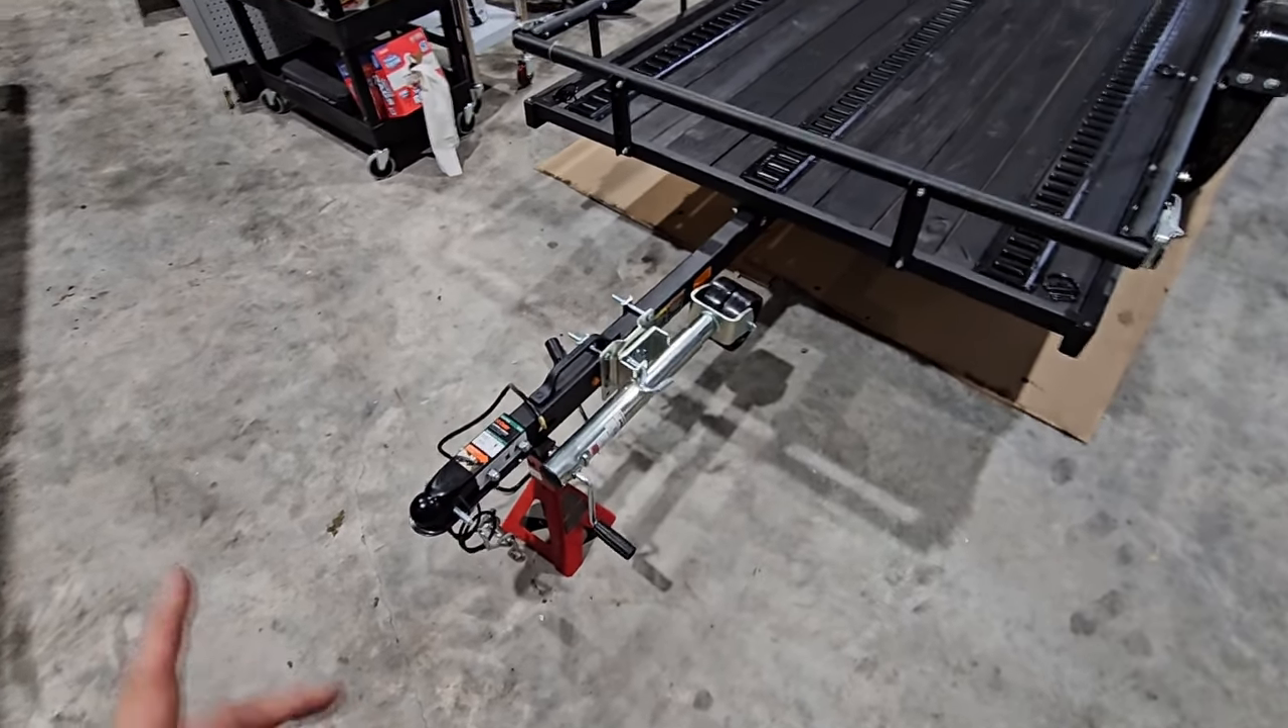So we mounted the front rolling tongue jack up here.